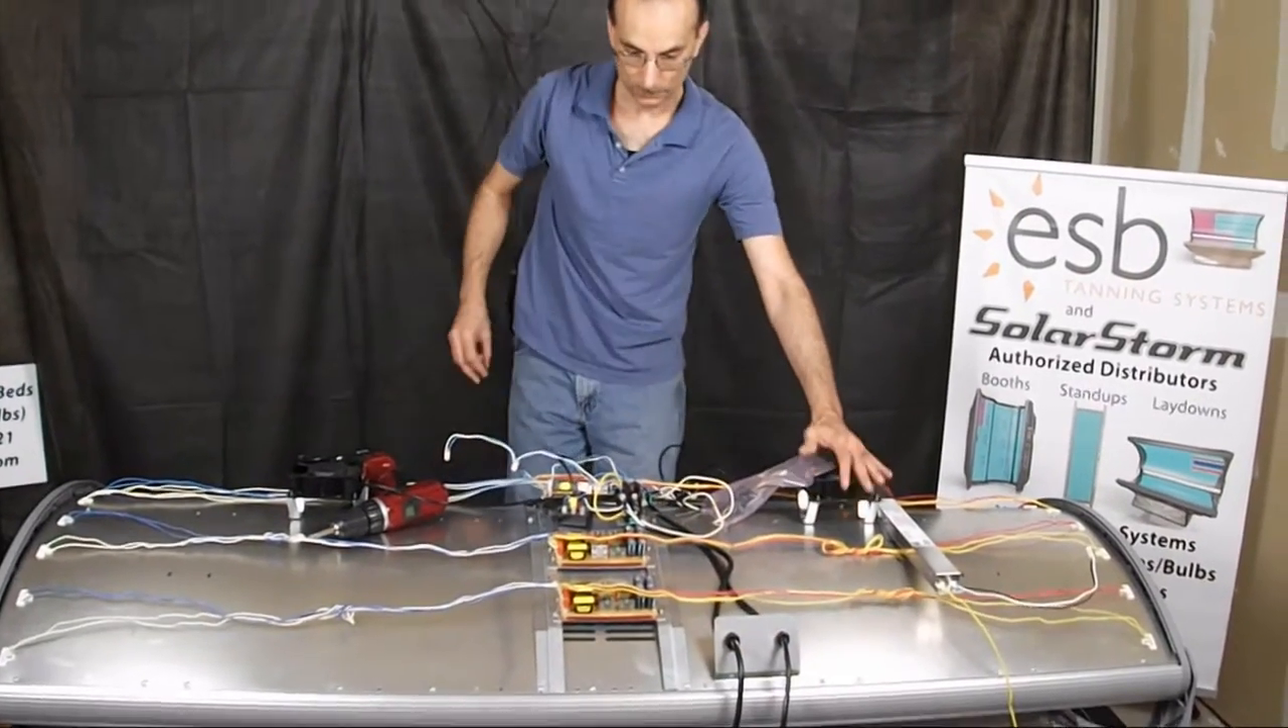So for this demonstration we've got the cover already removed and your perspective is looking at it from the rear of the bed from where the power cords come in.